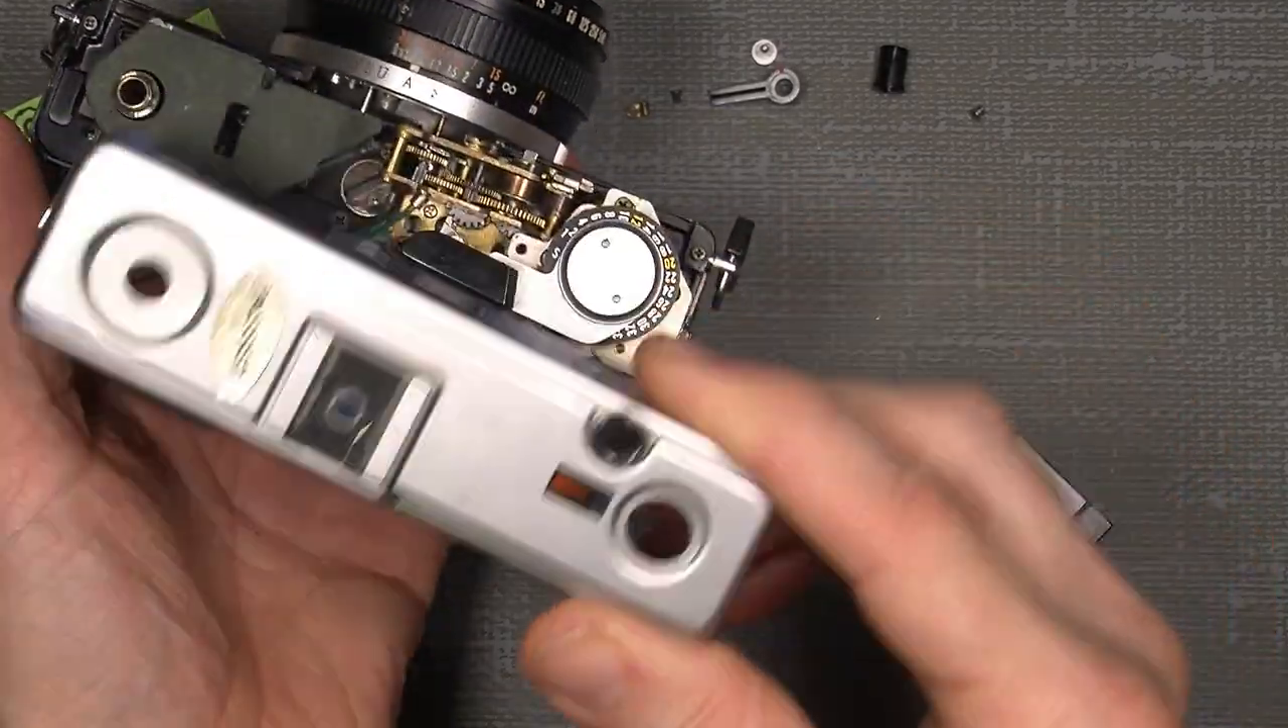Now I have already taken the camera apart.